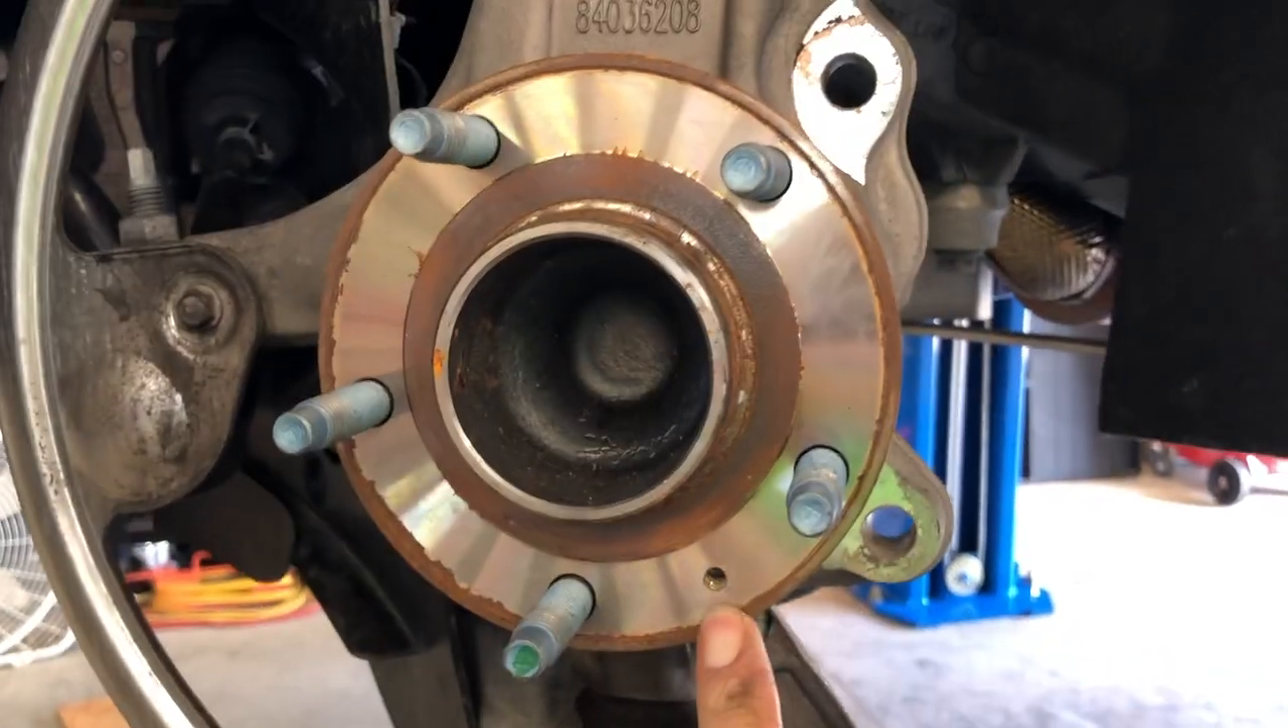So there's what your hub looks like when the rotors off.